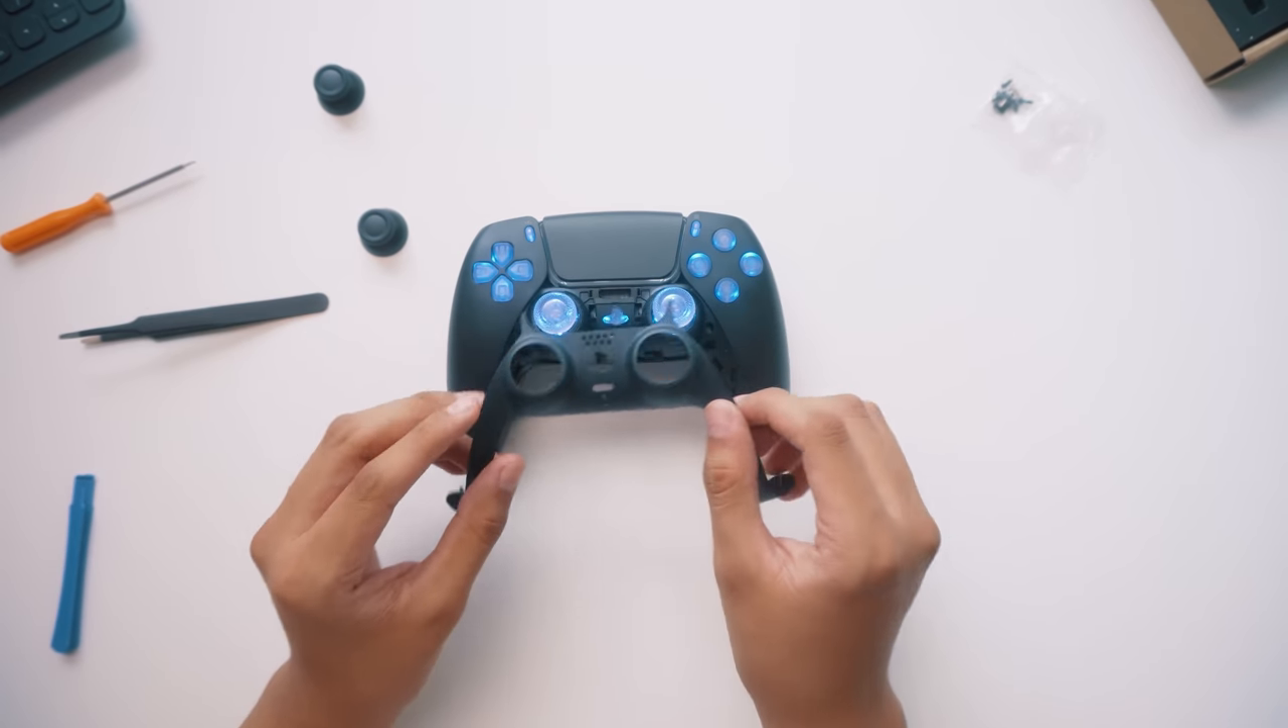Now all that's left is the joystick cover.